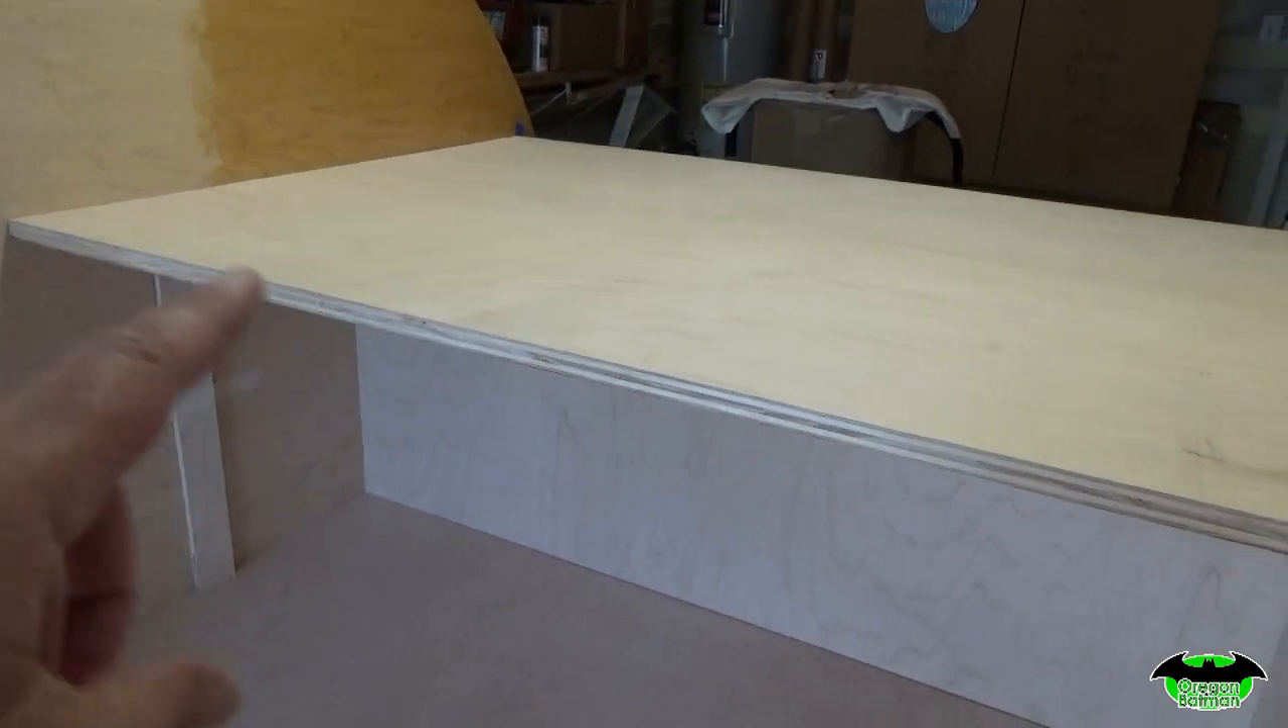Alright, so we've got the countertop setting in place, and now we're ready to start fastening along each side, and then we'll come along and fasten across the top and then that front brace right here.